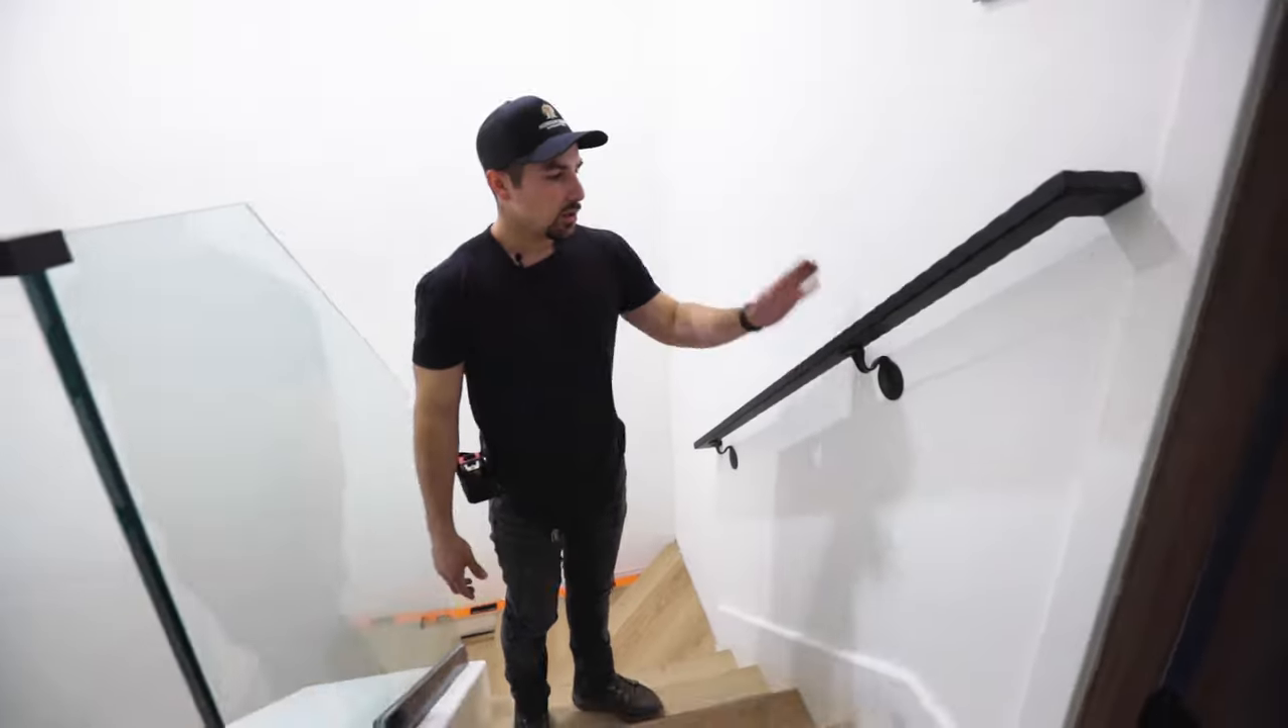Here we have two brackets placed onto the handrail for support.